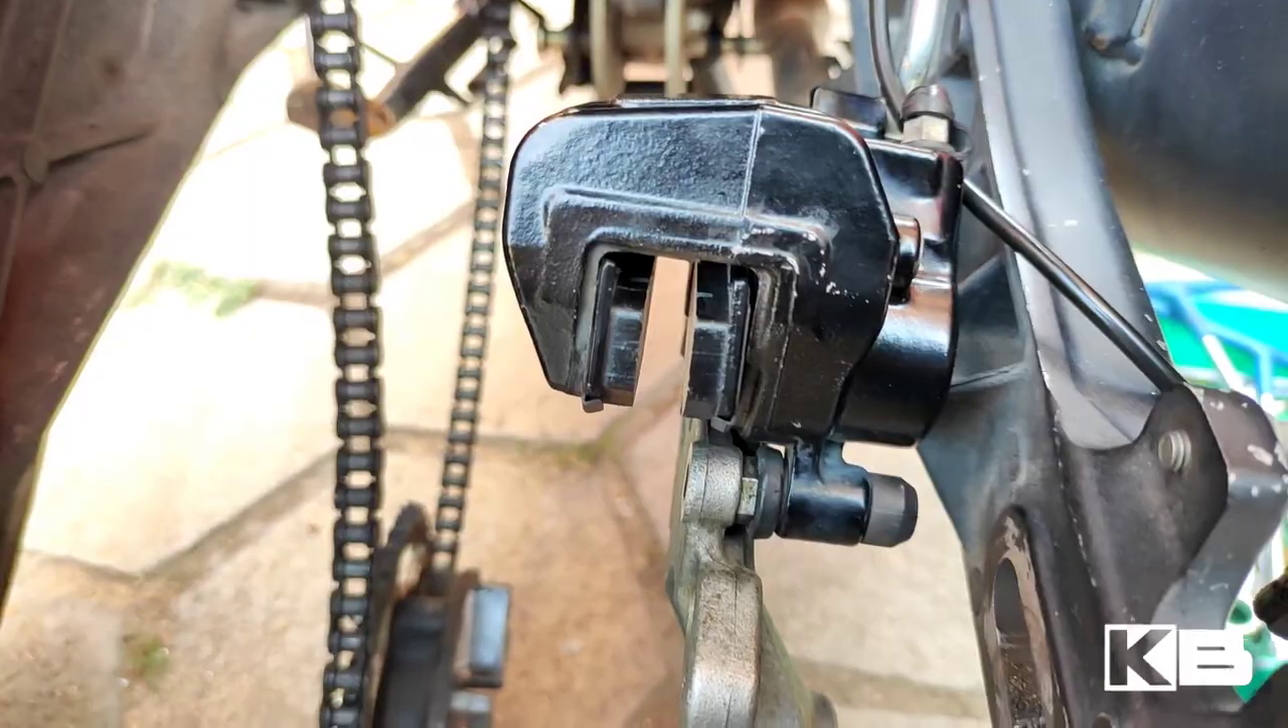आप देख सकते हो यहां पर लग गए हैं दोनों पैड।